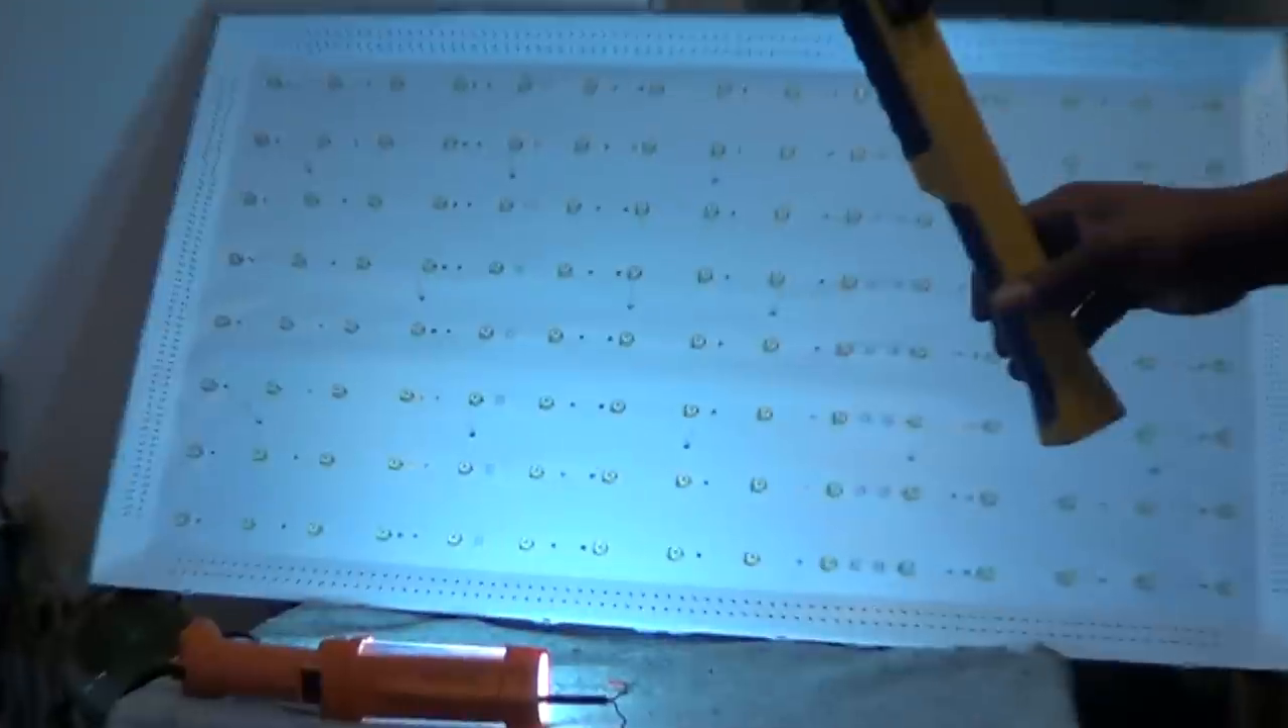Now we're almost to our LEDs, they are visible, we just need to remove the white paper.